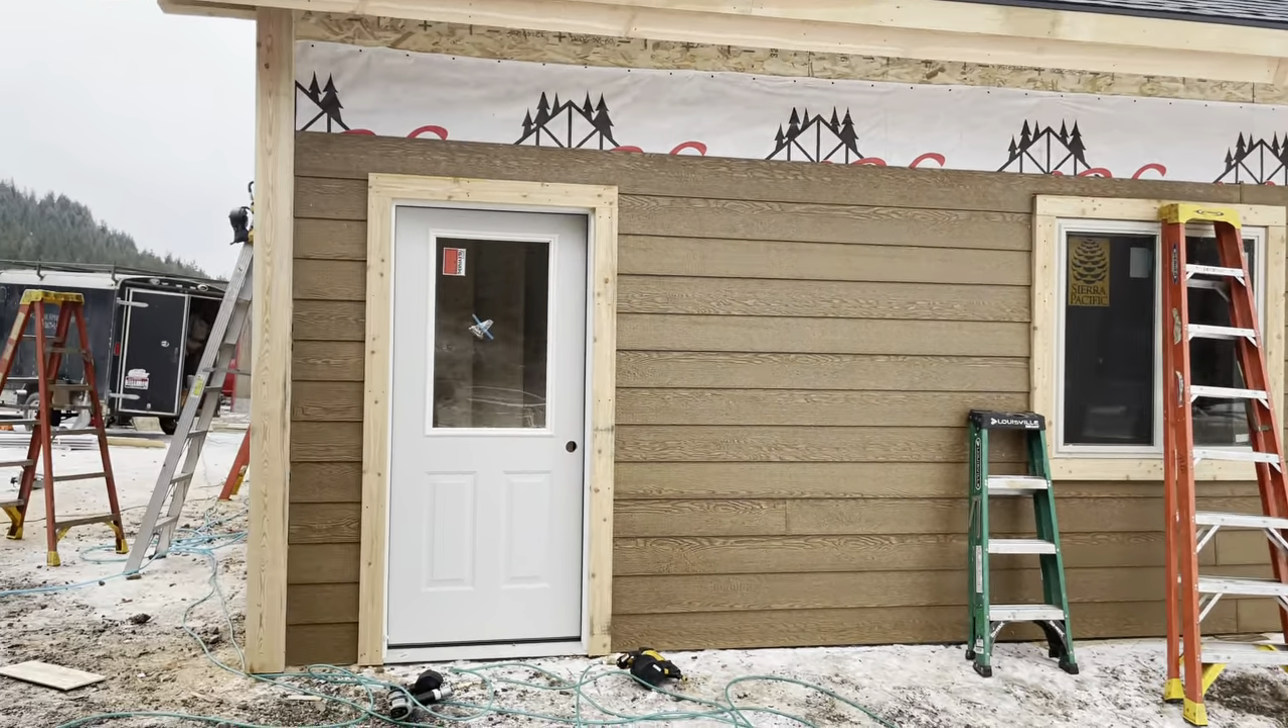There's grace and we got the roof on and this siding on this side.